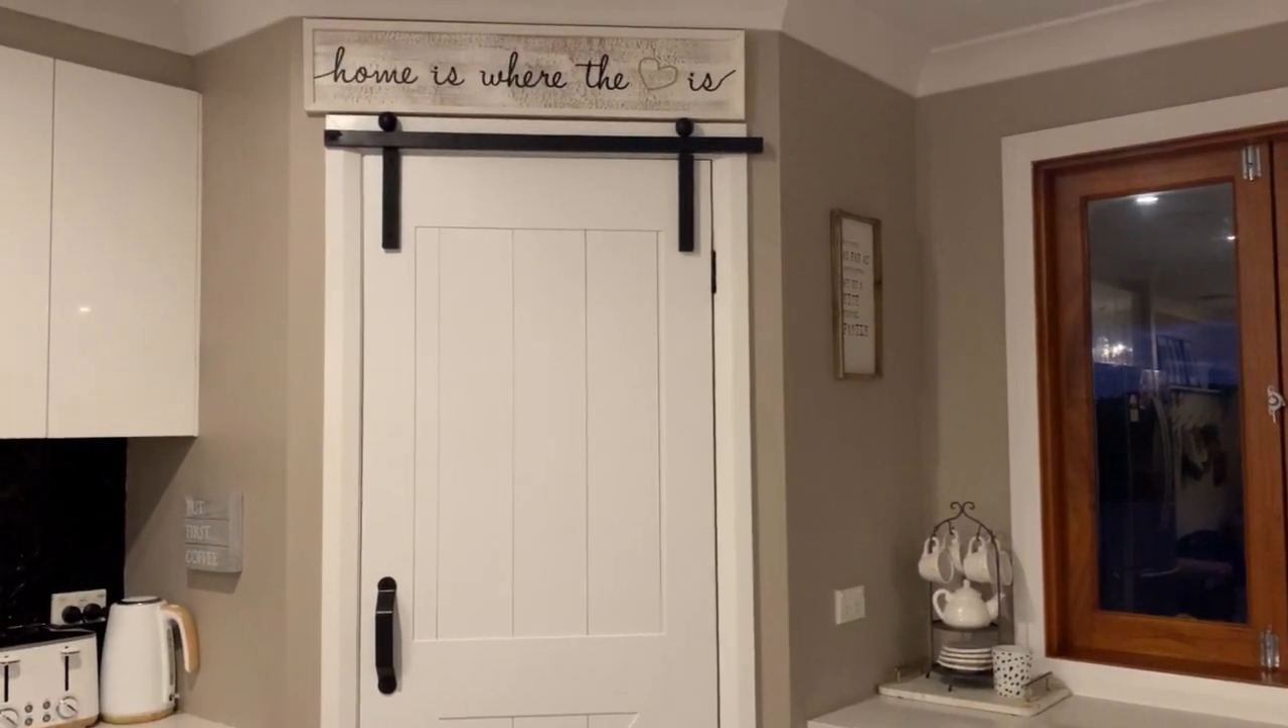And guys here is my finished pantry barn door.